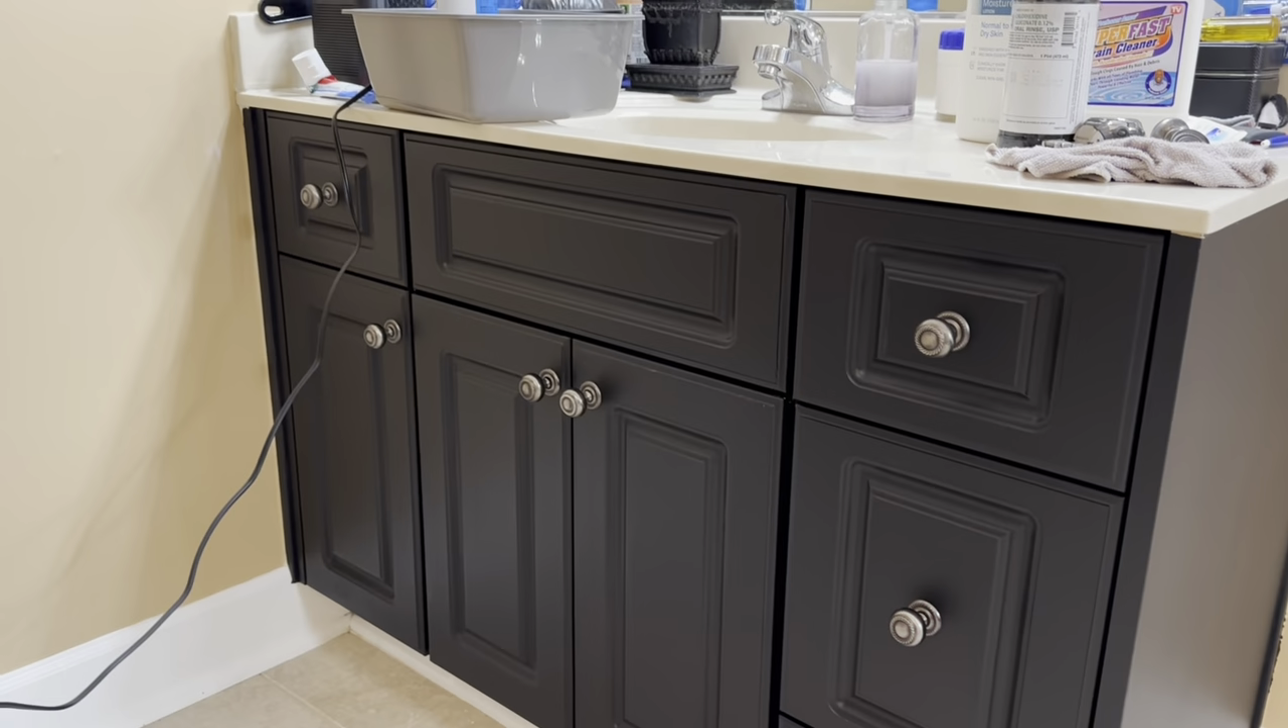I have now put back the drawers and the doors and the knobs on them.